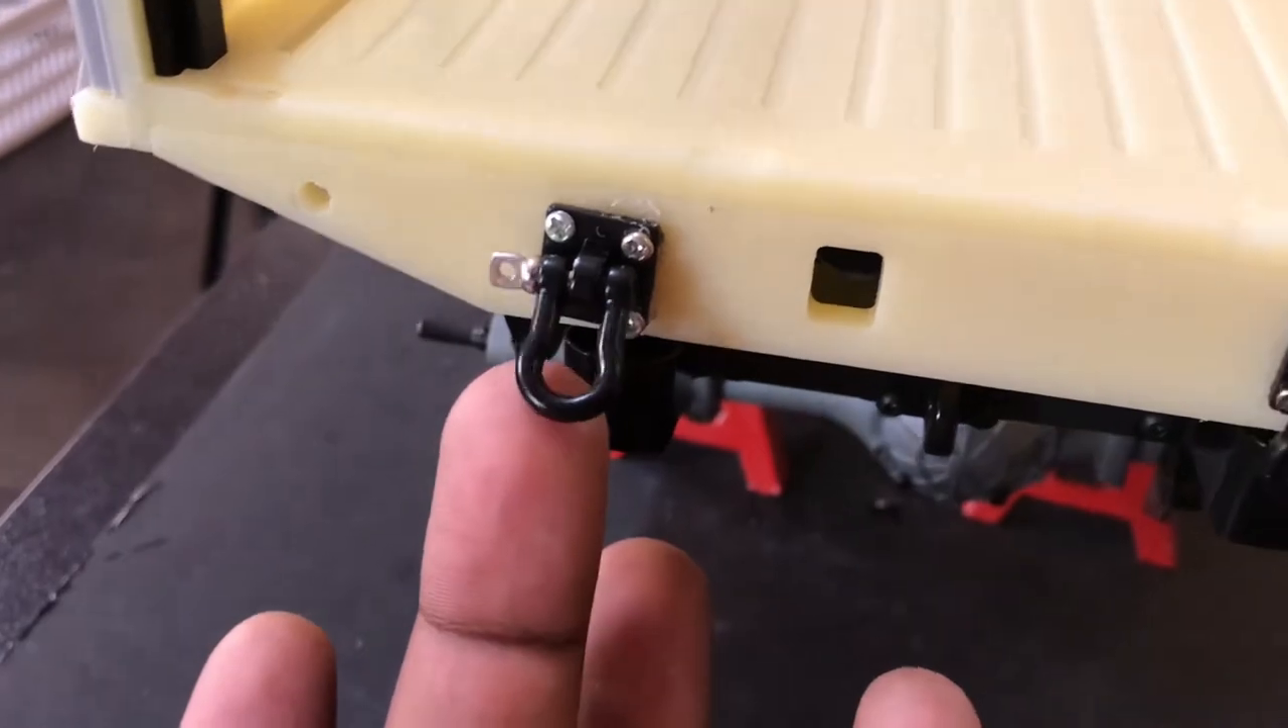I've added some shackles or D -rings you may want to call them to the back piece.